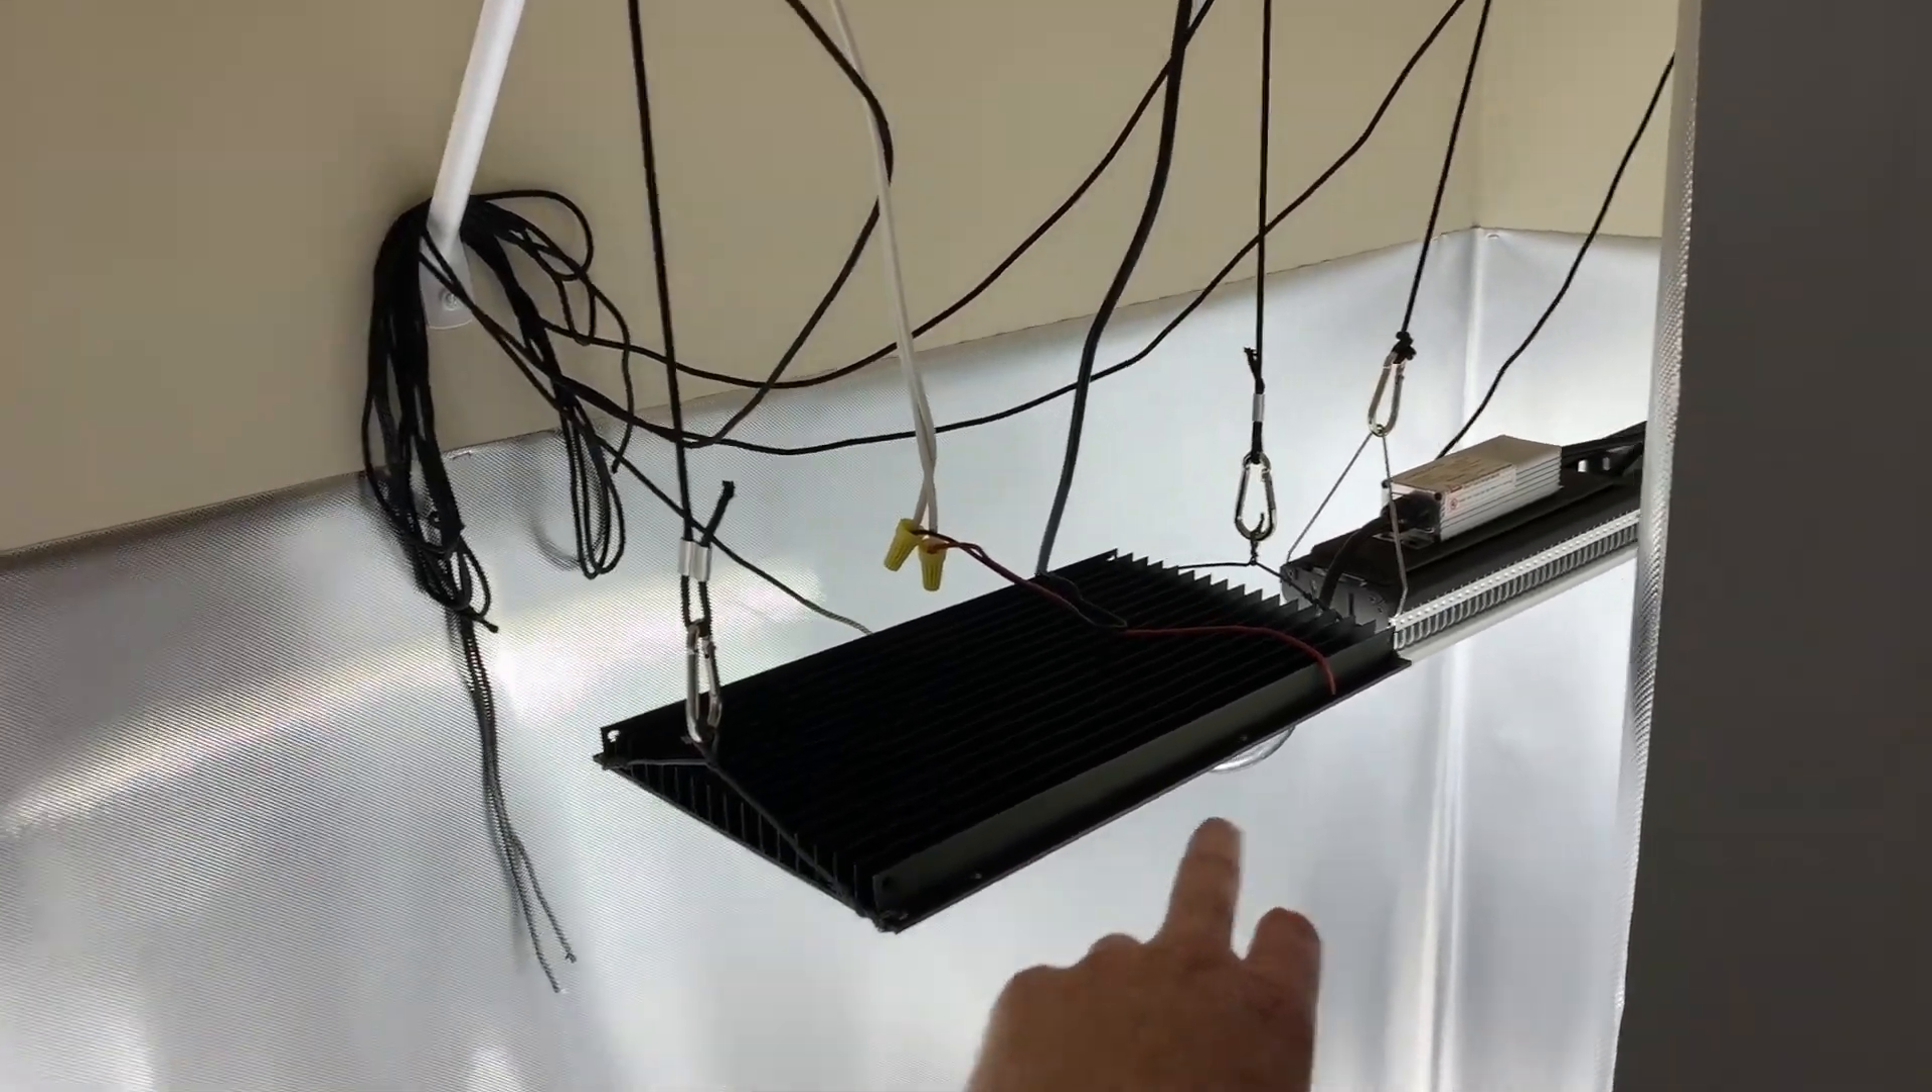Okay, I got the lights hung. Well, two out of three of them.